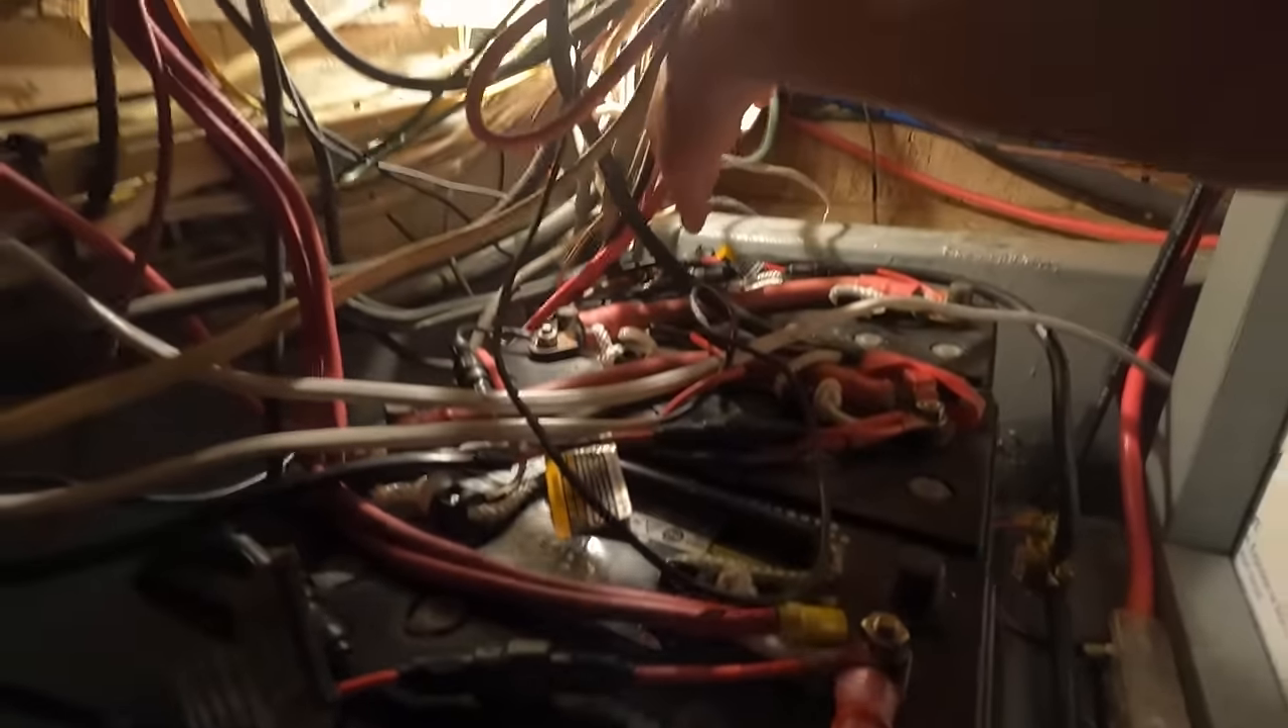Don't mind all this wiring hanging down this is all previous owner crap that i haven't quite gotten to yet.